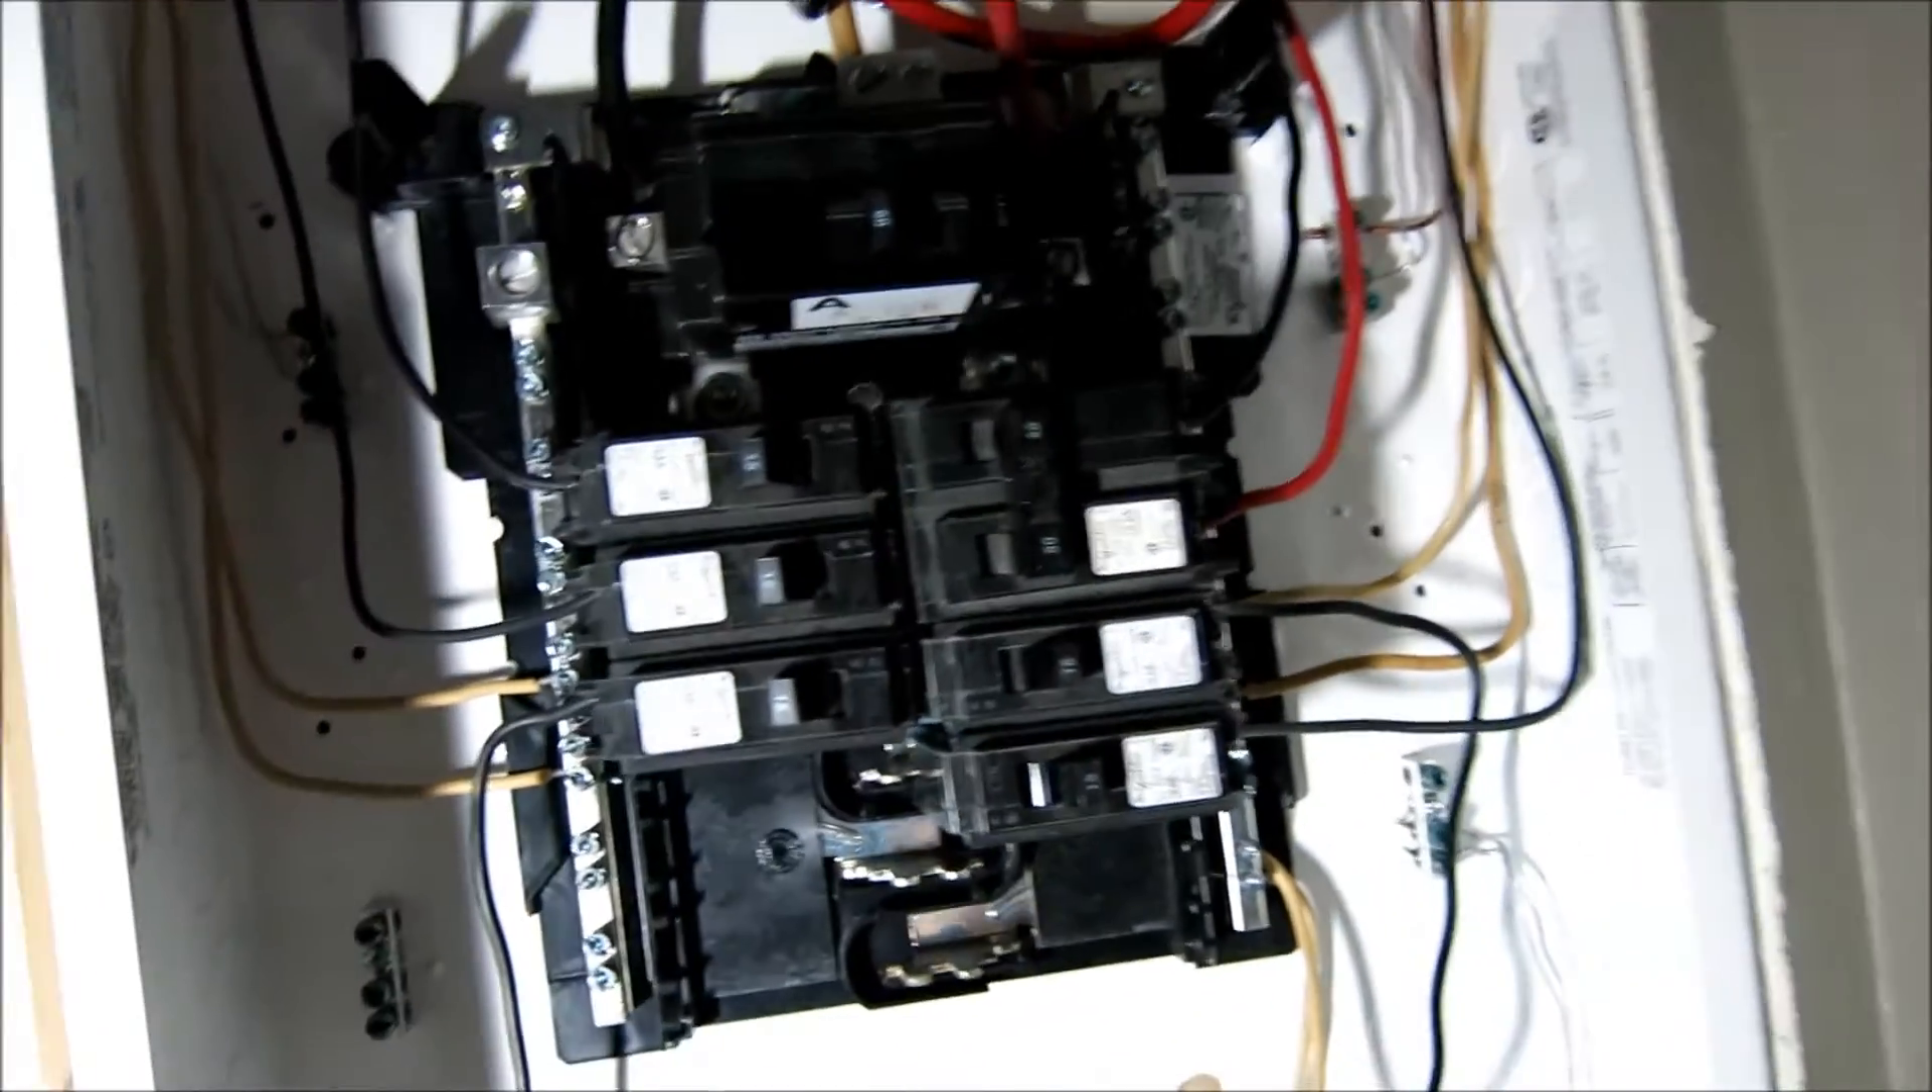If you take a look here as you can see breakers are all in.